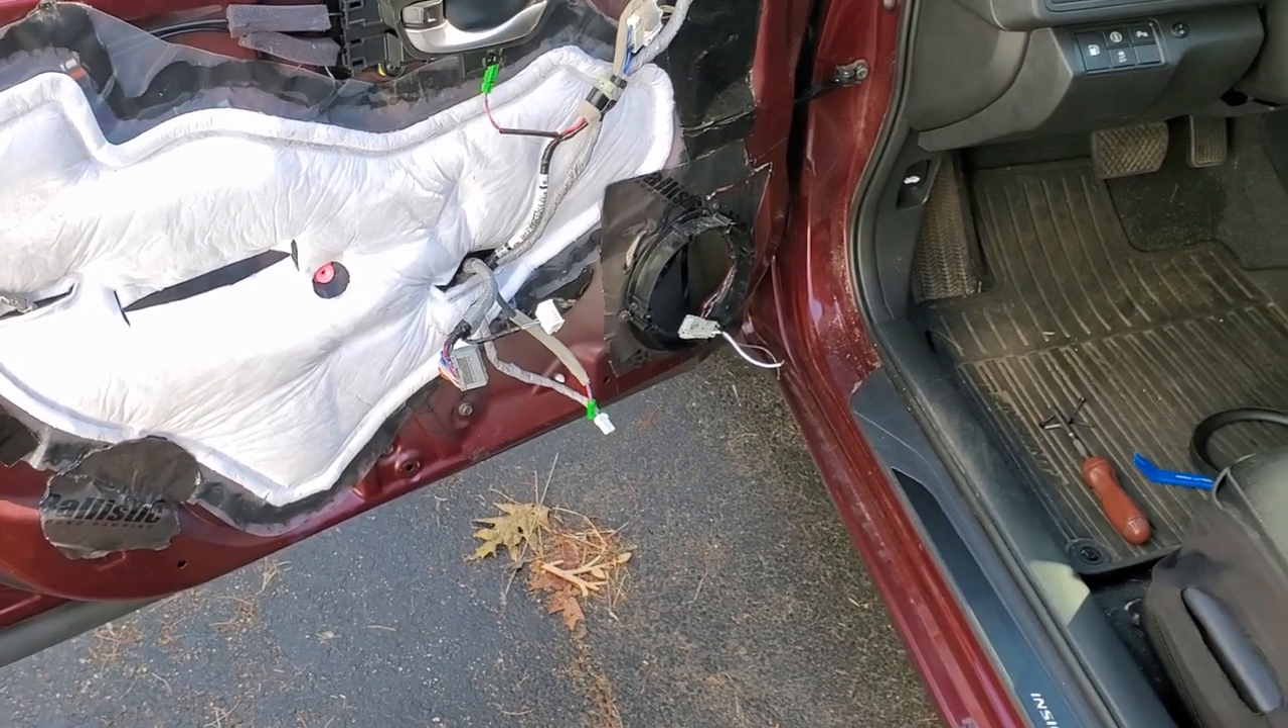We now have the front door panel totally off and with the speakers out.